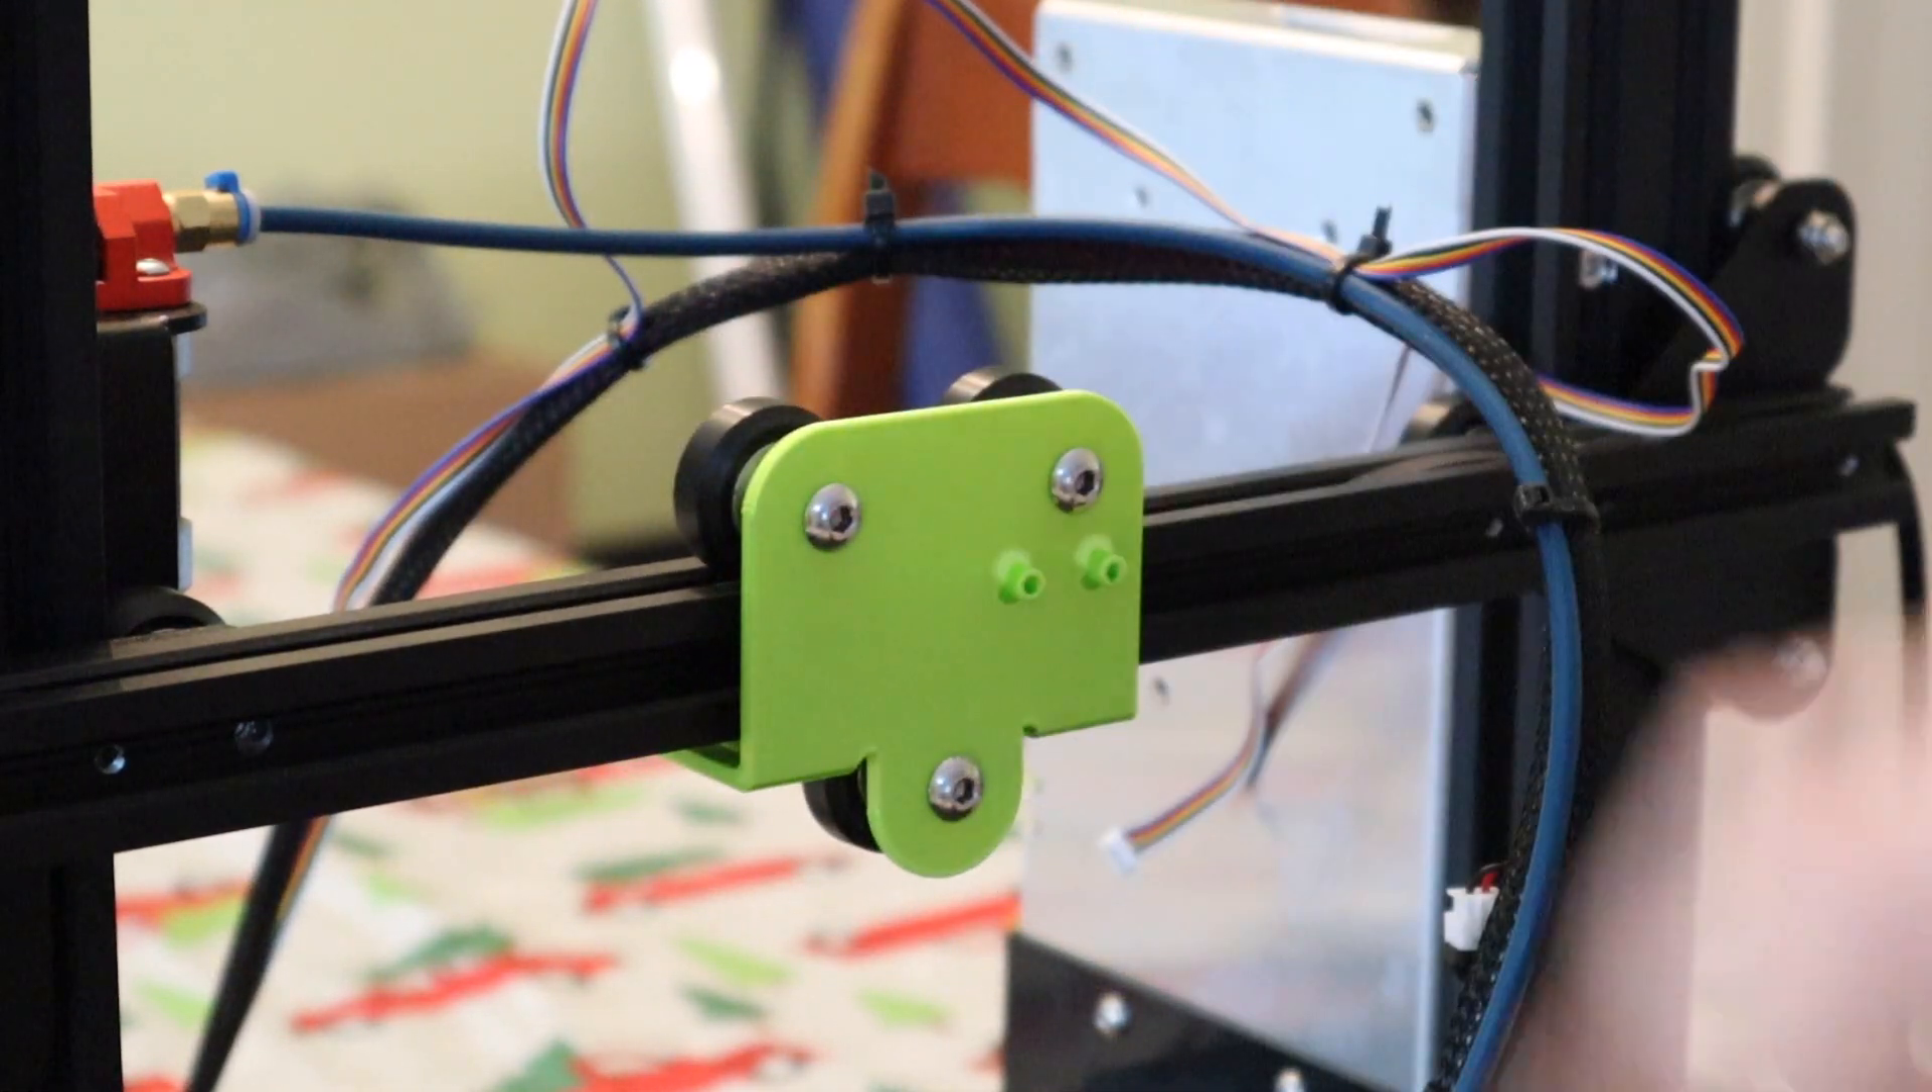Alright so we have our newly designed X carriage mounted up with the wheels on it and it rolls on the X axis perfectly.